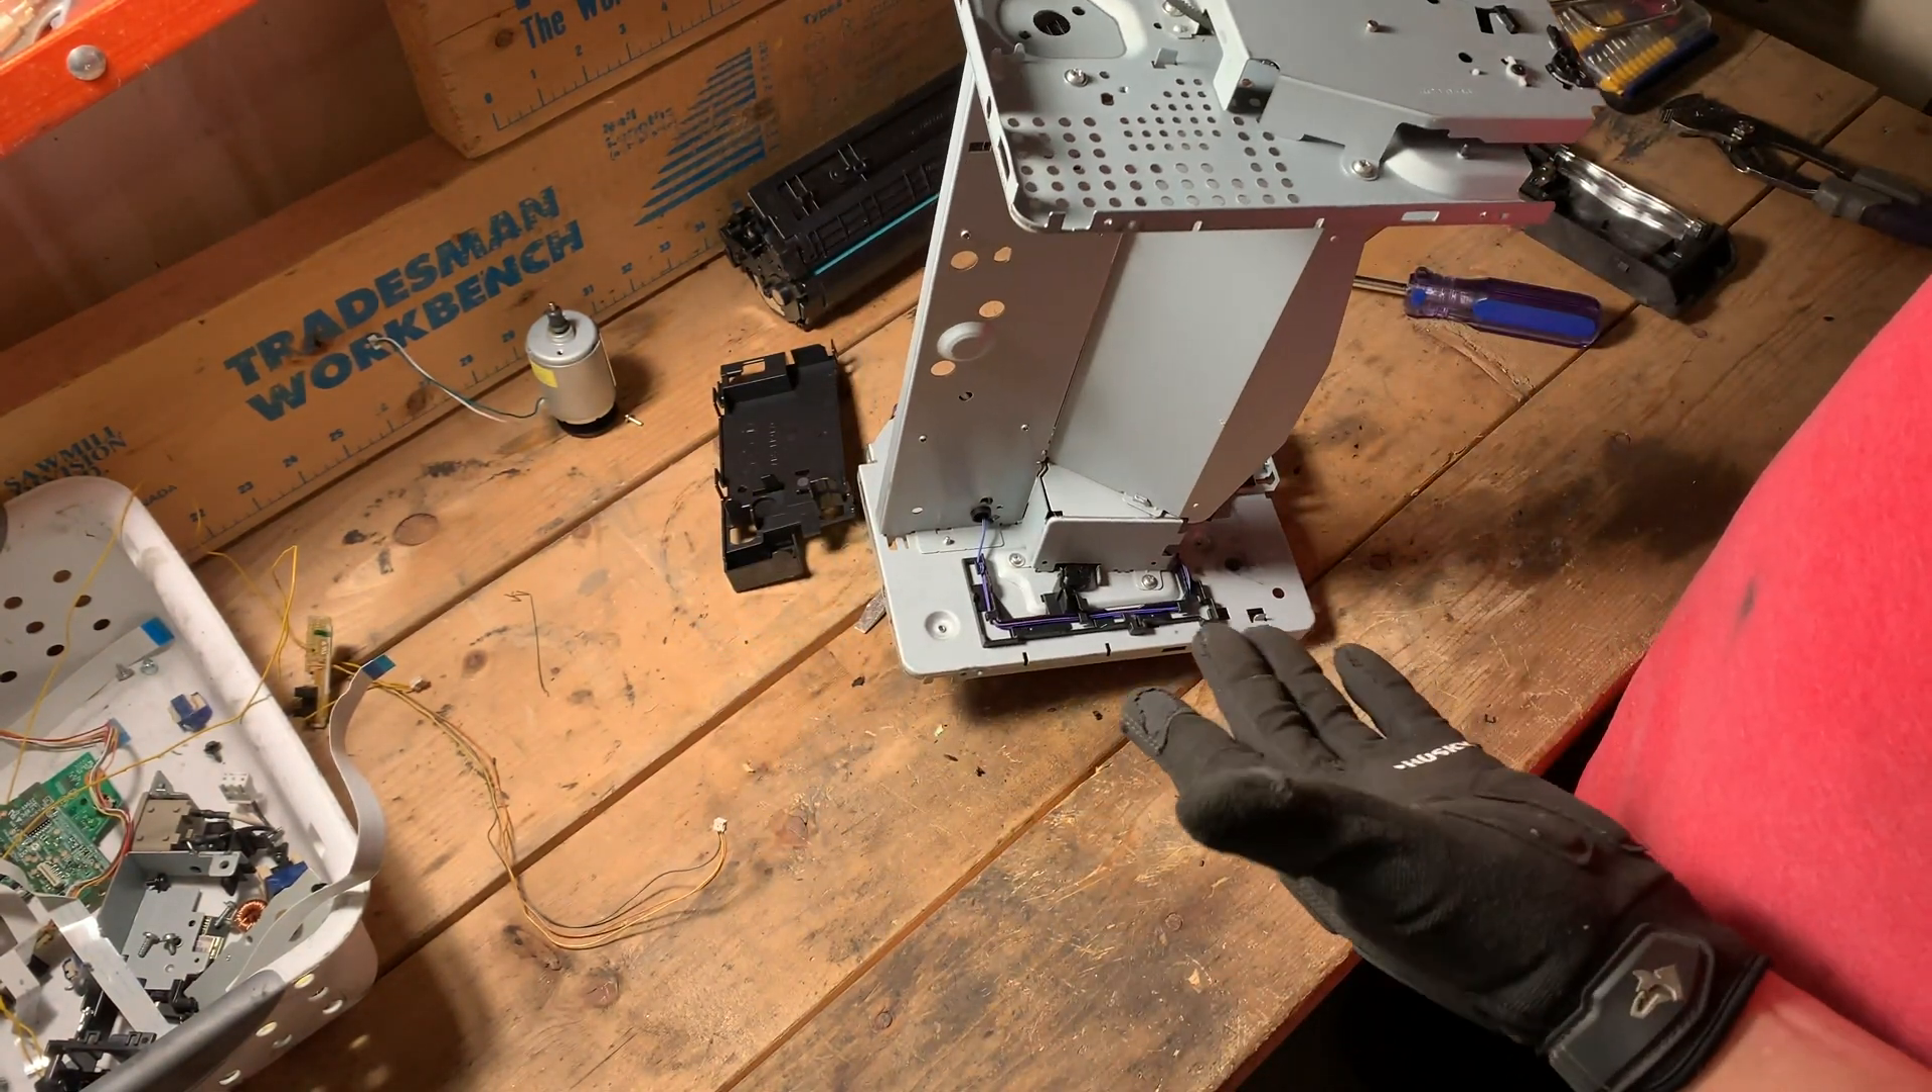We have stripped all the non-steel housing off.